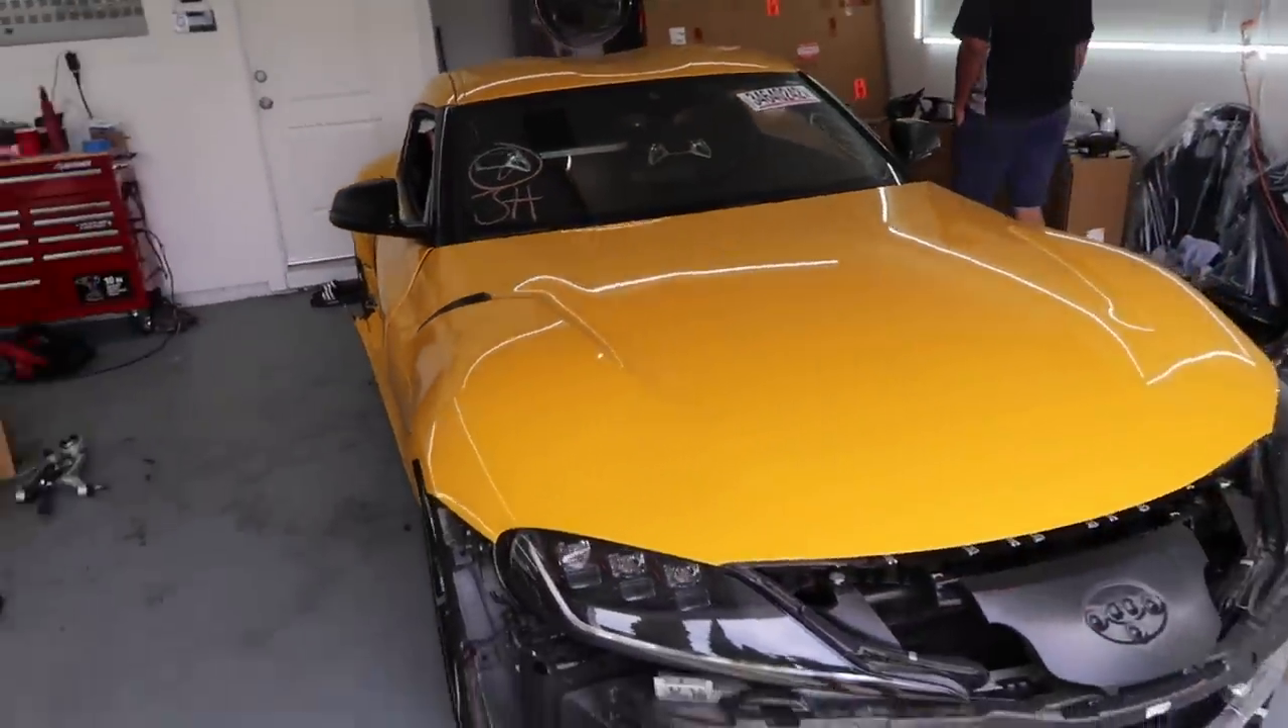Now, obviously, we're missing the front bumper.